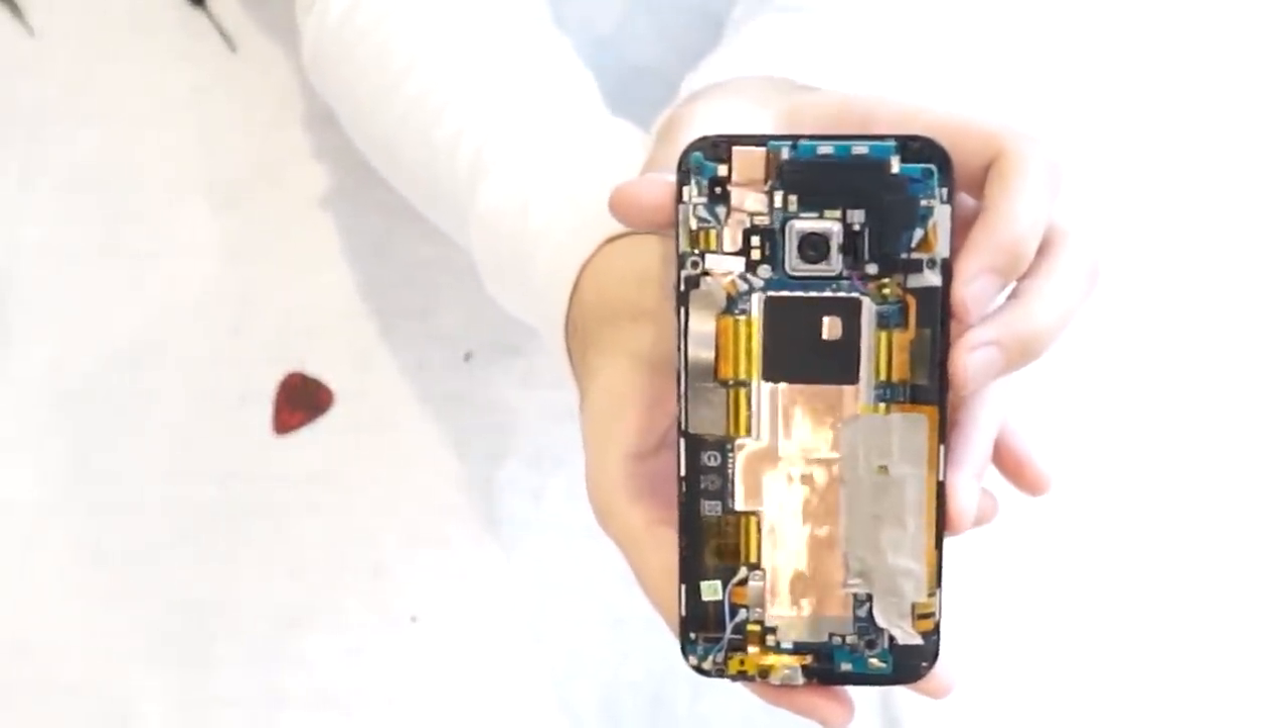And you're pretty much done. All that's left is to put the back cover on and the top plastic cover piece.